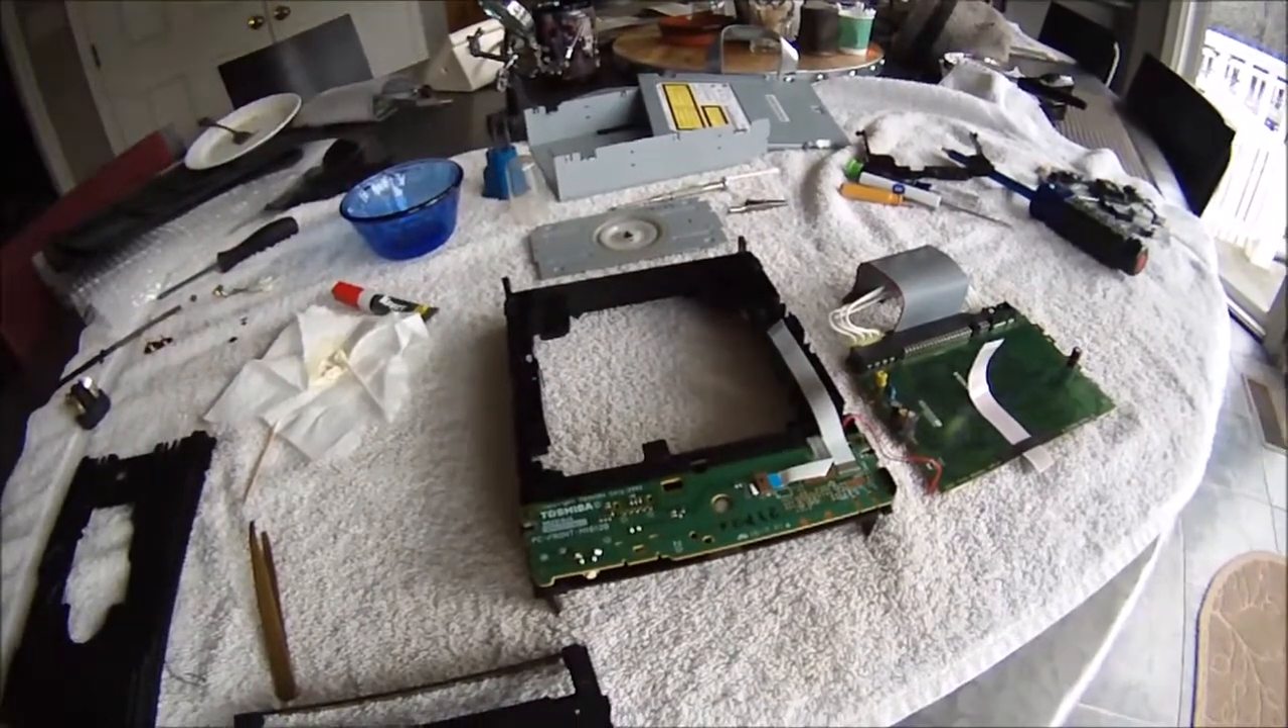This is the inside of the DVD CD player completely disassembled.